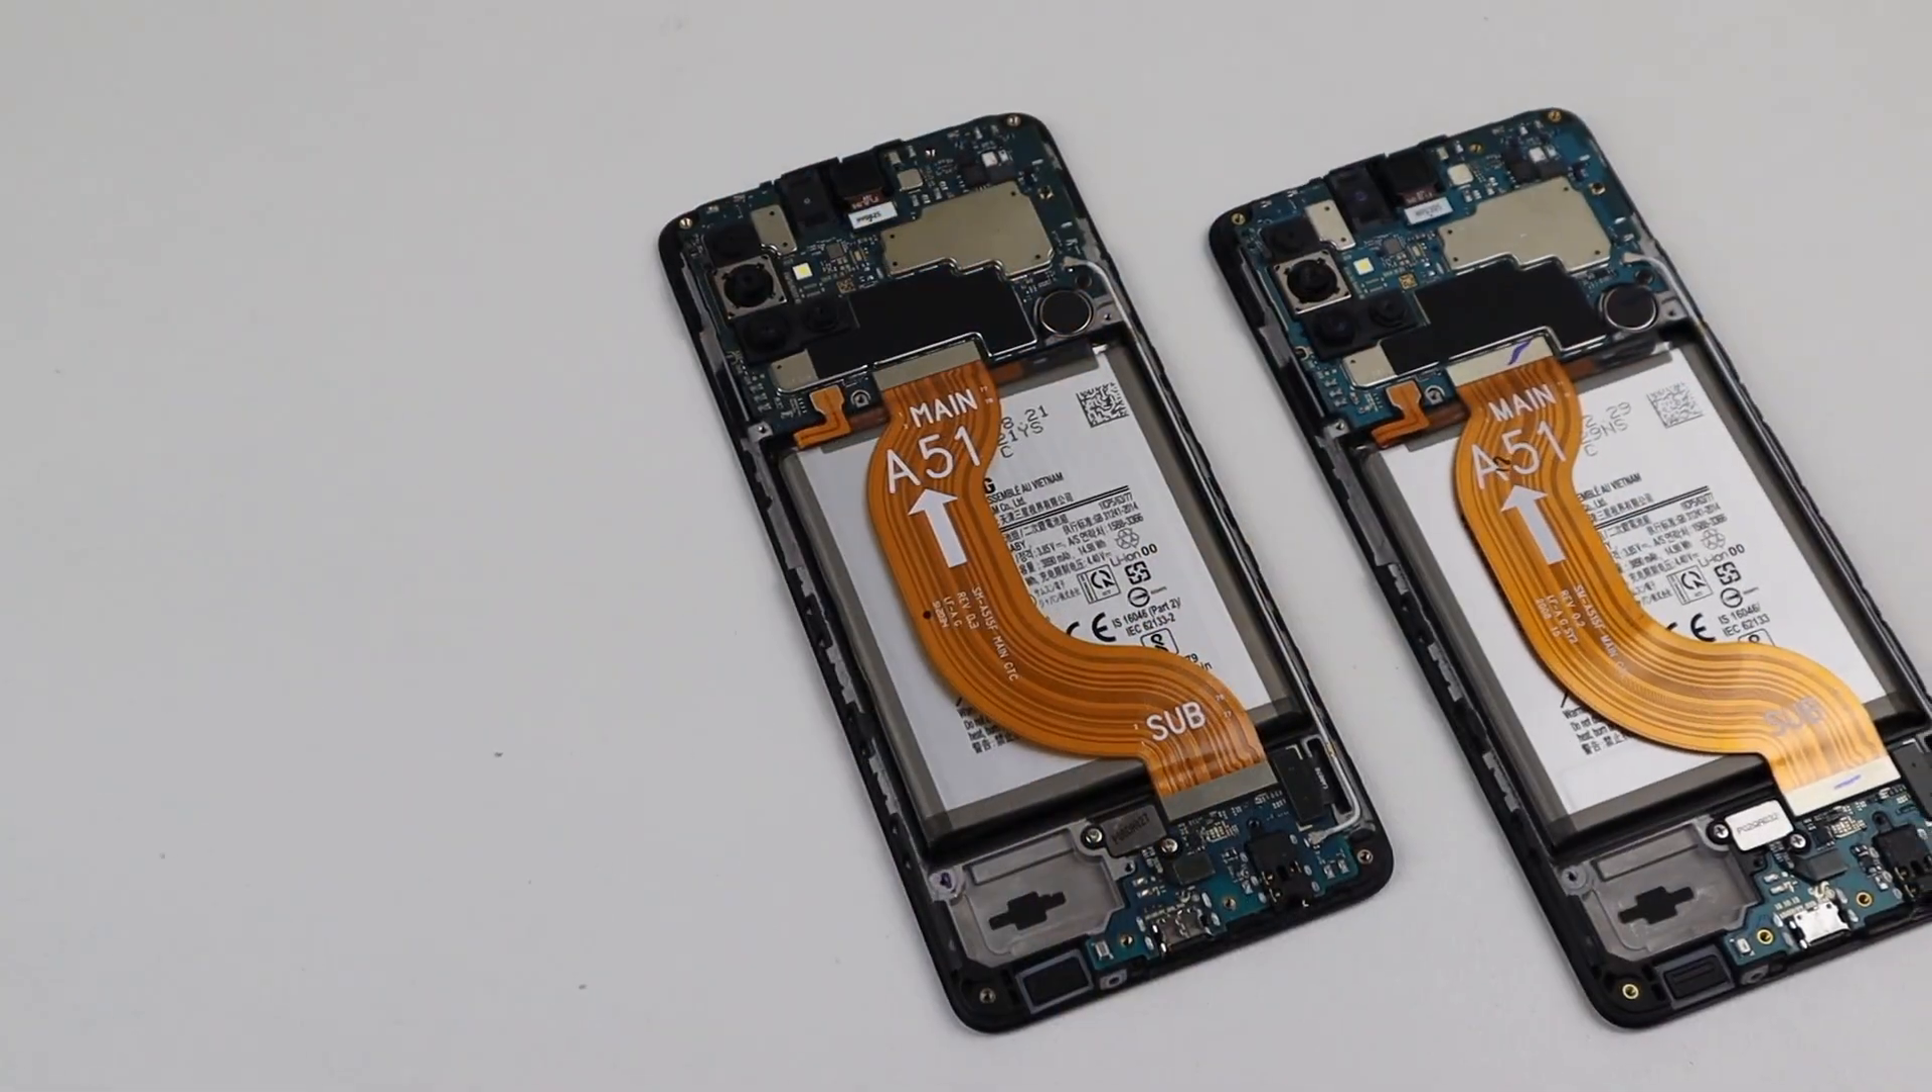With the backs removed, we get our first look inside these phones.